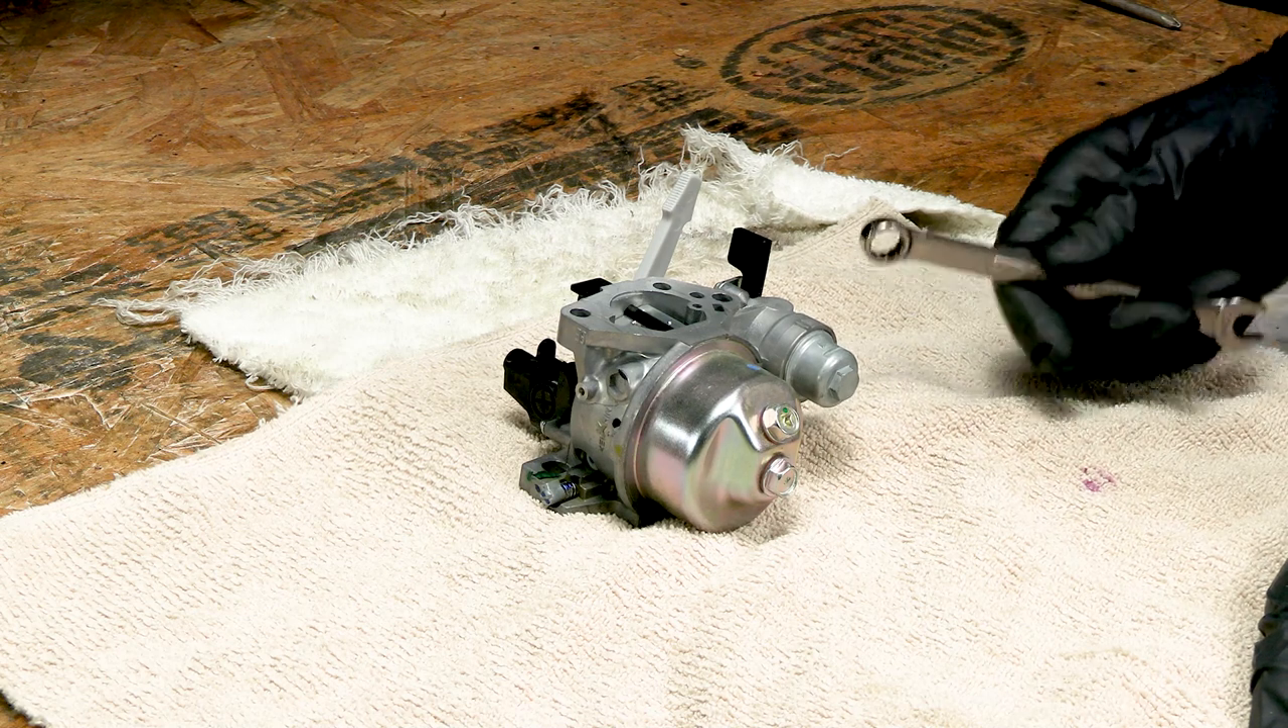And that's it. The carburetor is free.